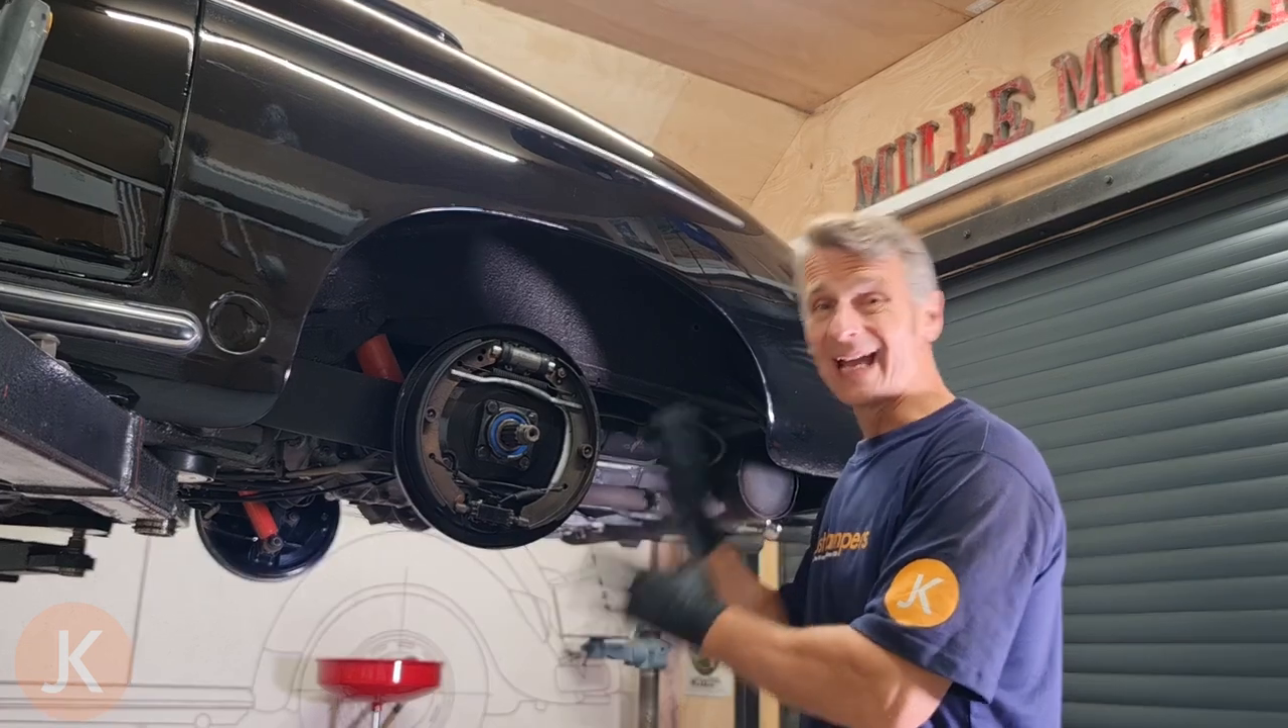As you can see I've already removed the road wheel and the brake drum.